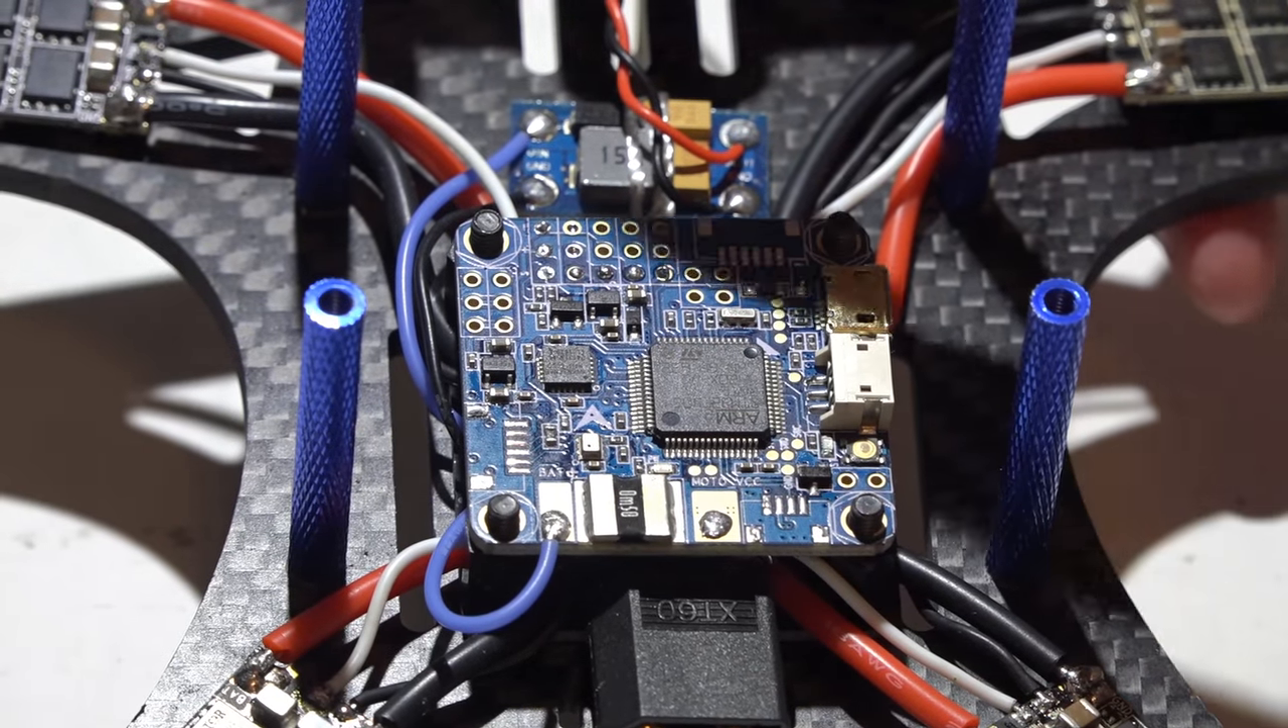All right I got the flight controller installed.